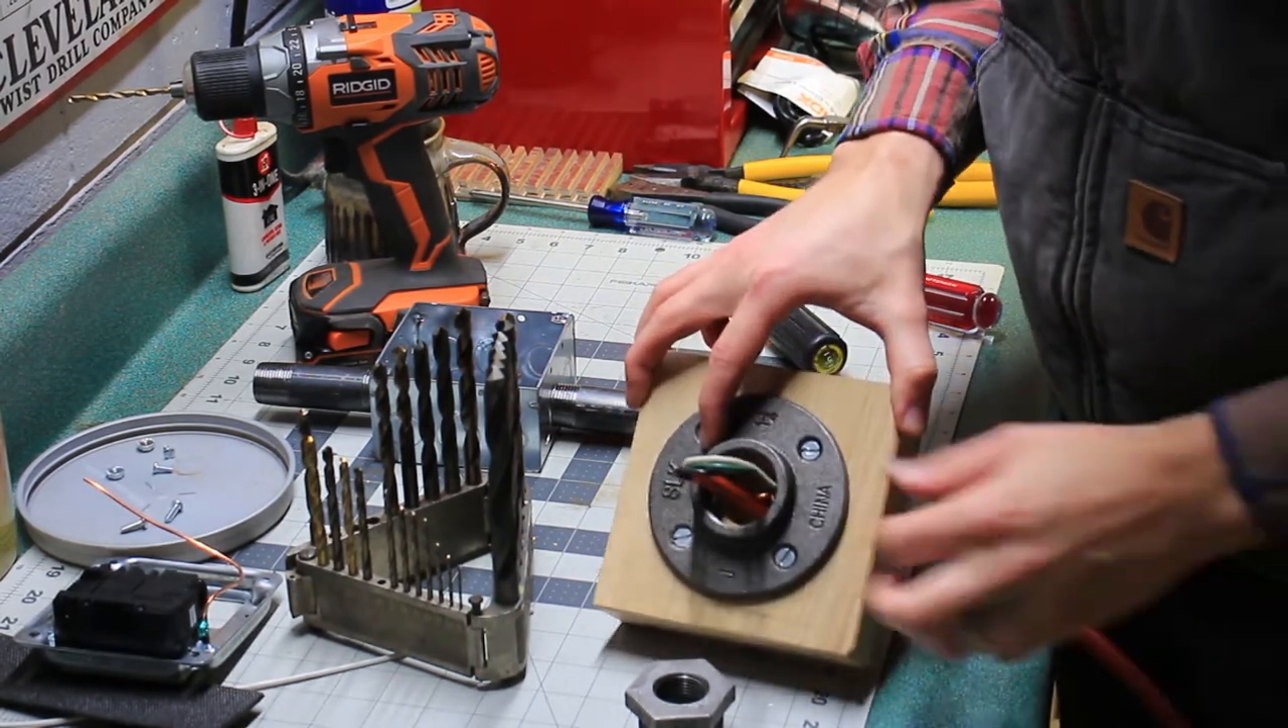So as you can see I've got the flange mounted to the base that I just drilled these holes in and I've got the extension cord pushed up through it.